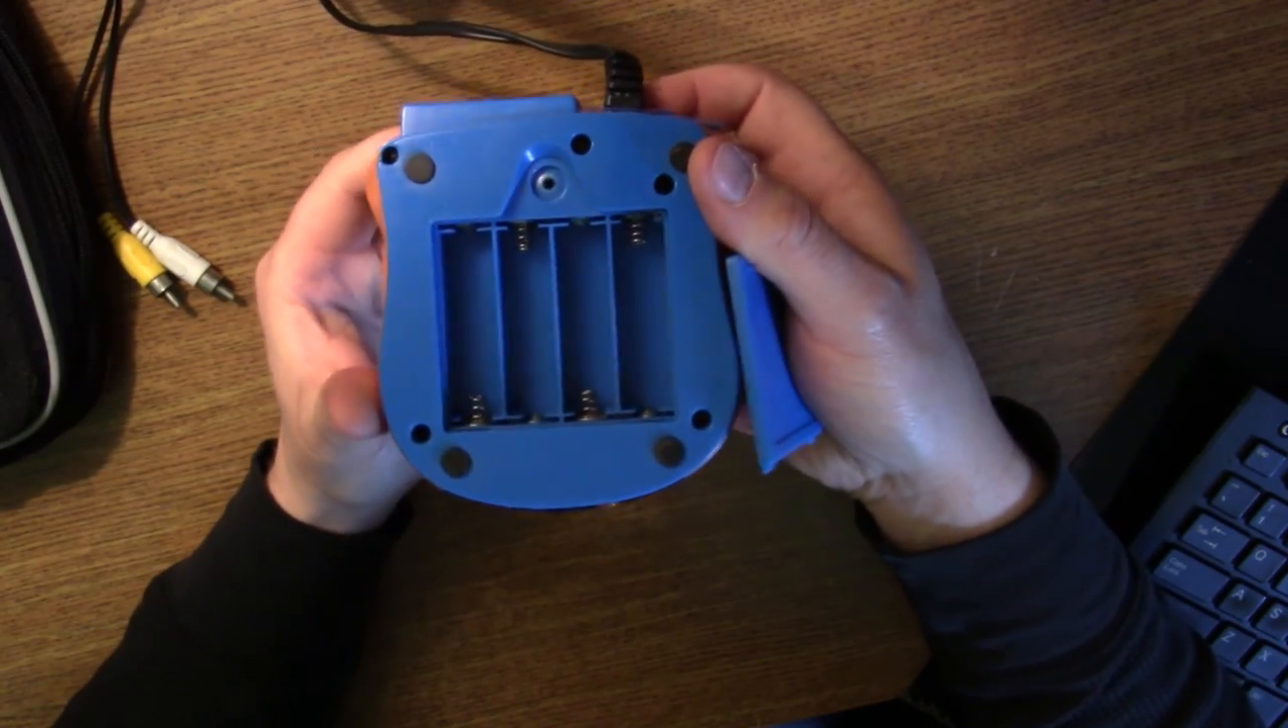I already took out my batteries, so I'm just going to look in here to see what I can see.